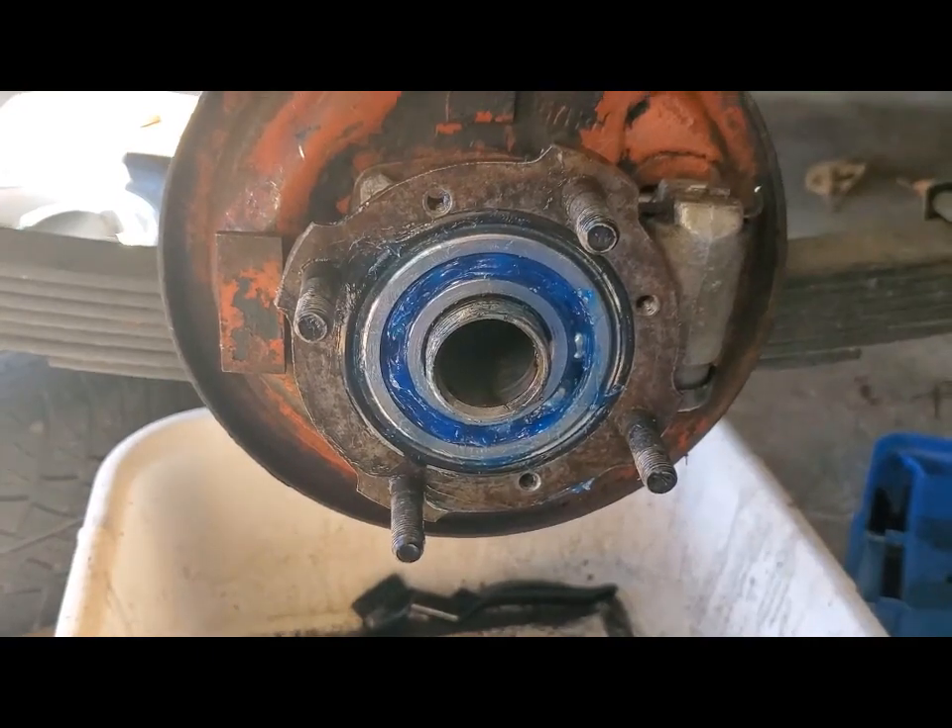So now I've got the bearing in place.